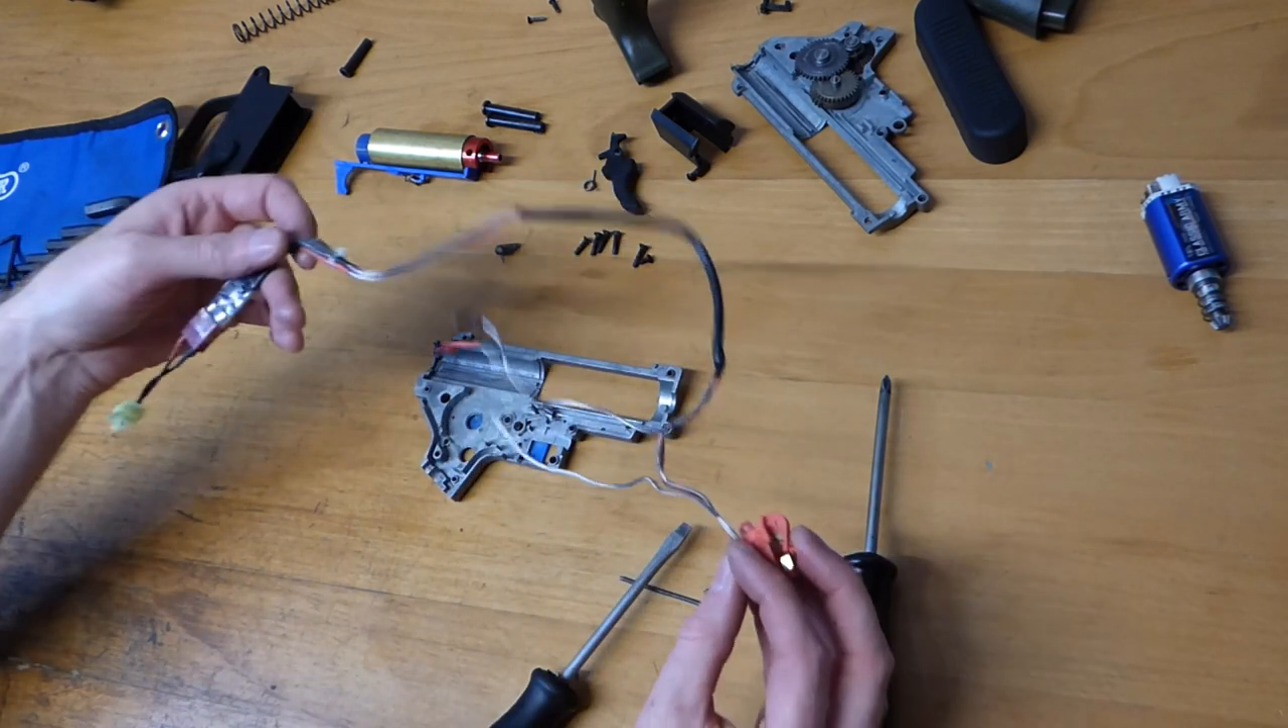So that's all the old wiring so that's the whole bit that we've taken out.